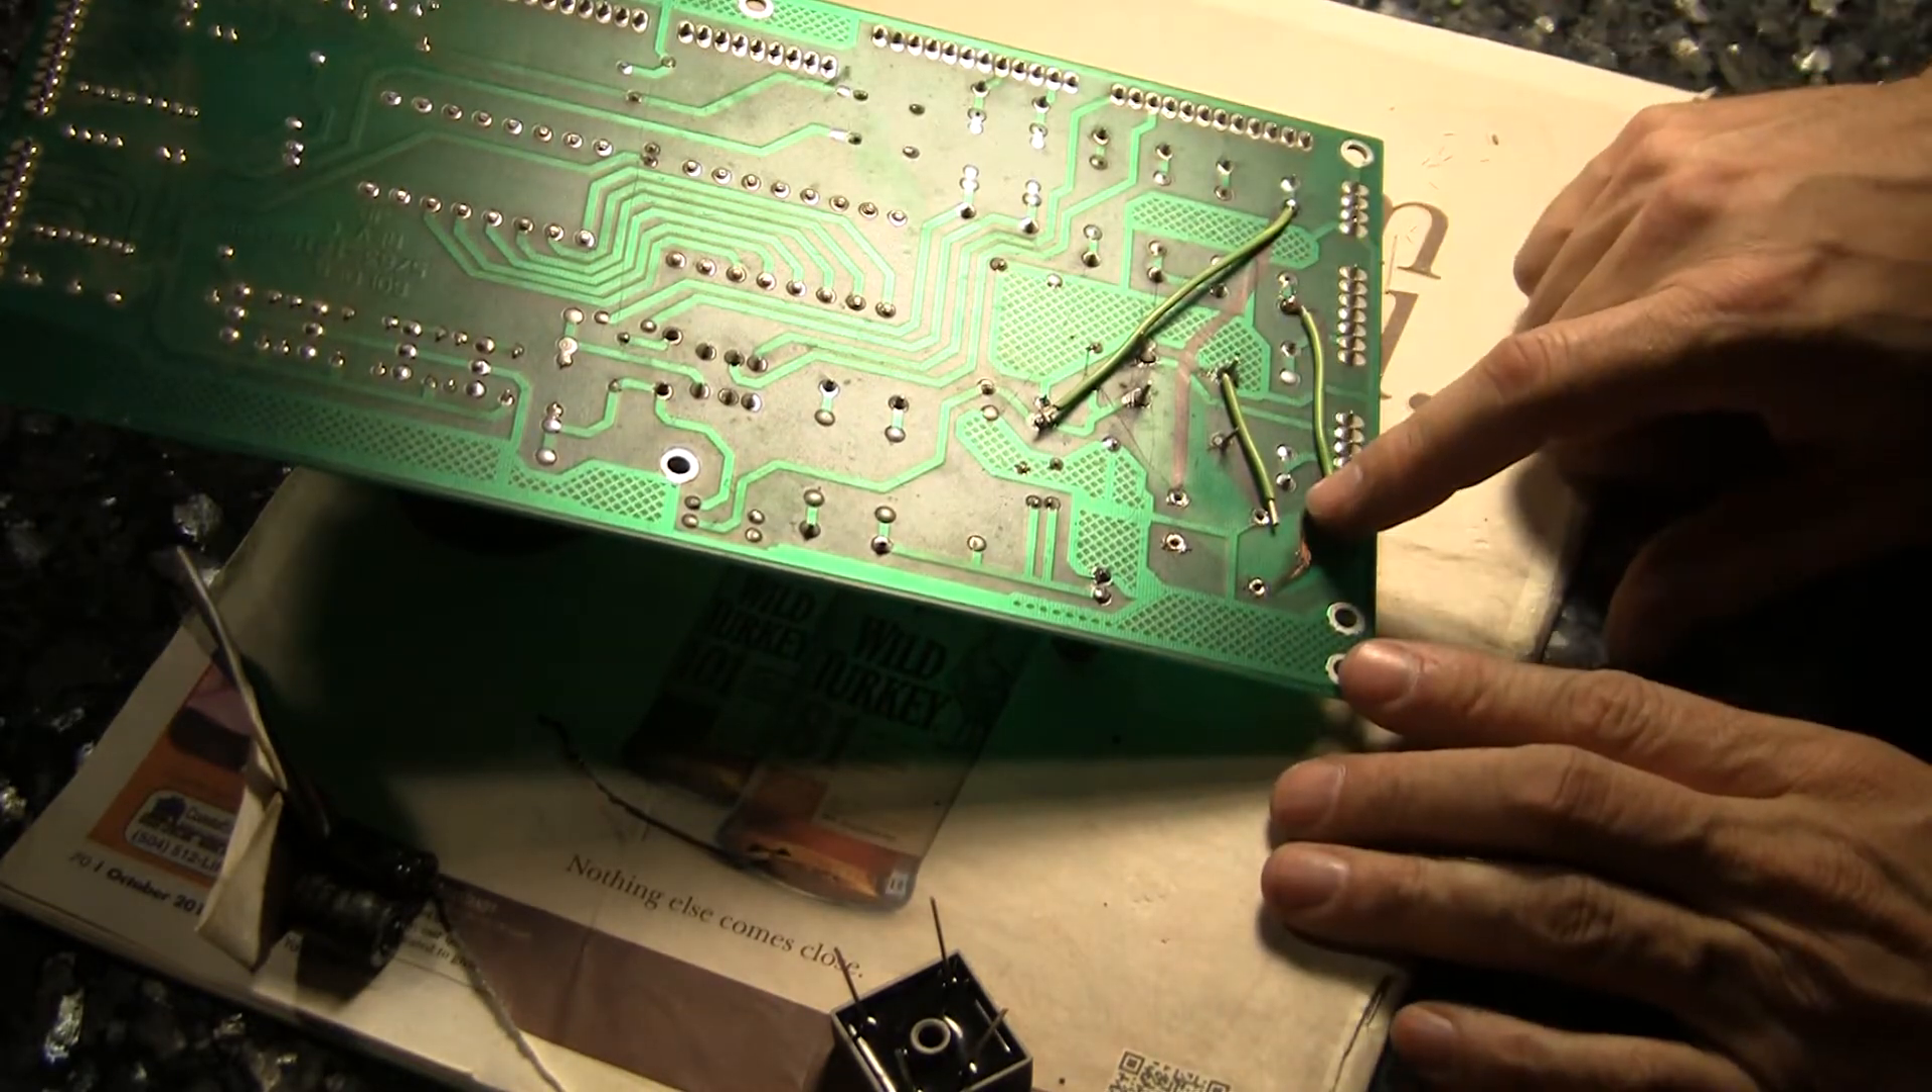So I've got one of the jumpers already in place.